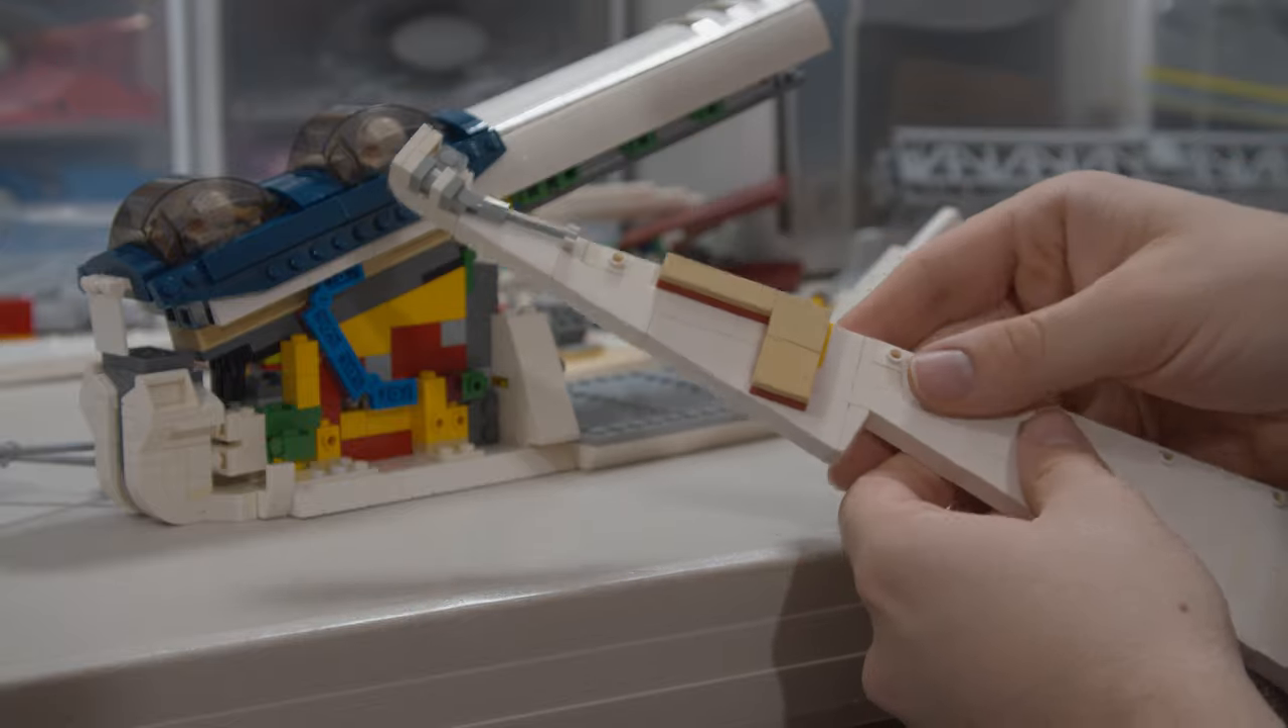And now the only thing that's left is to add all the side panels.